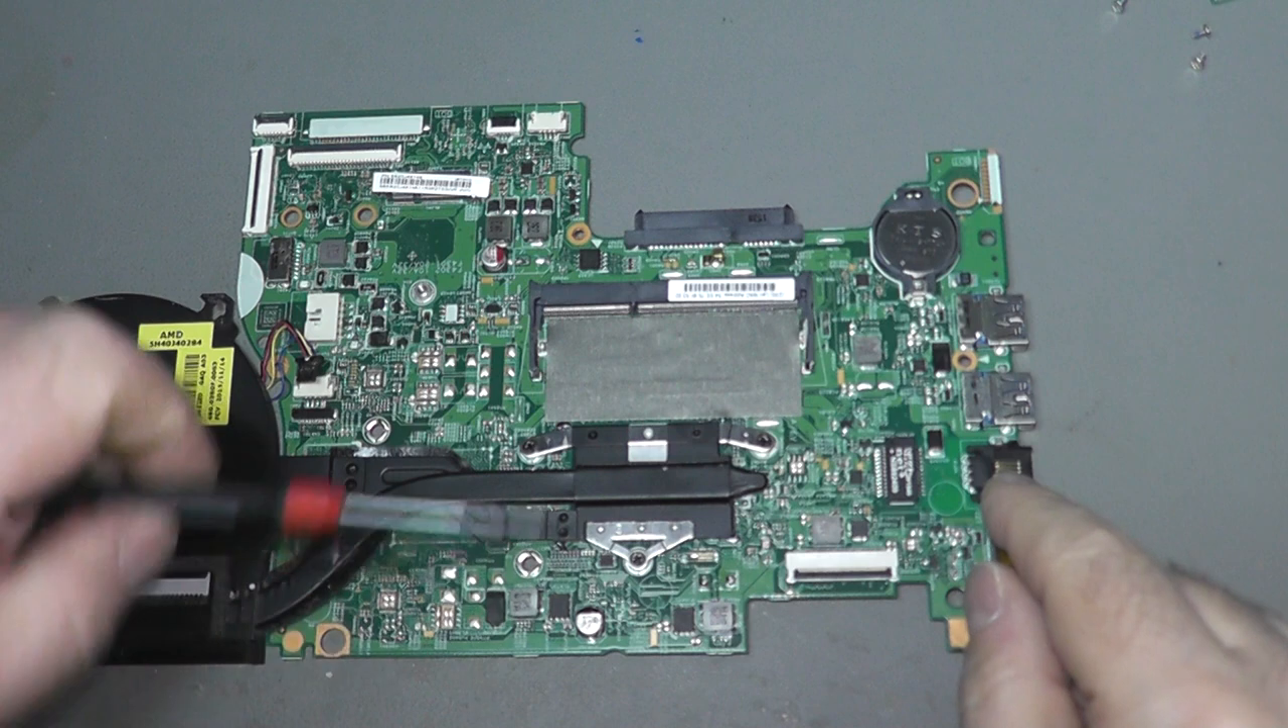So ich habe das mainboard auch mal rausgenommen hier.